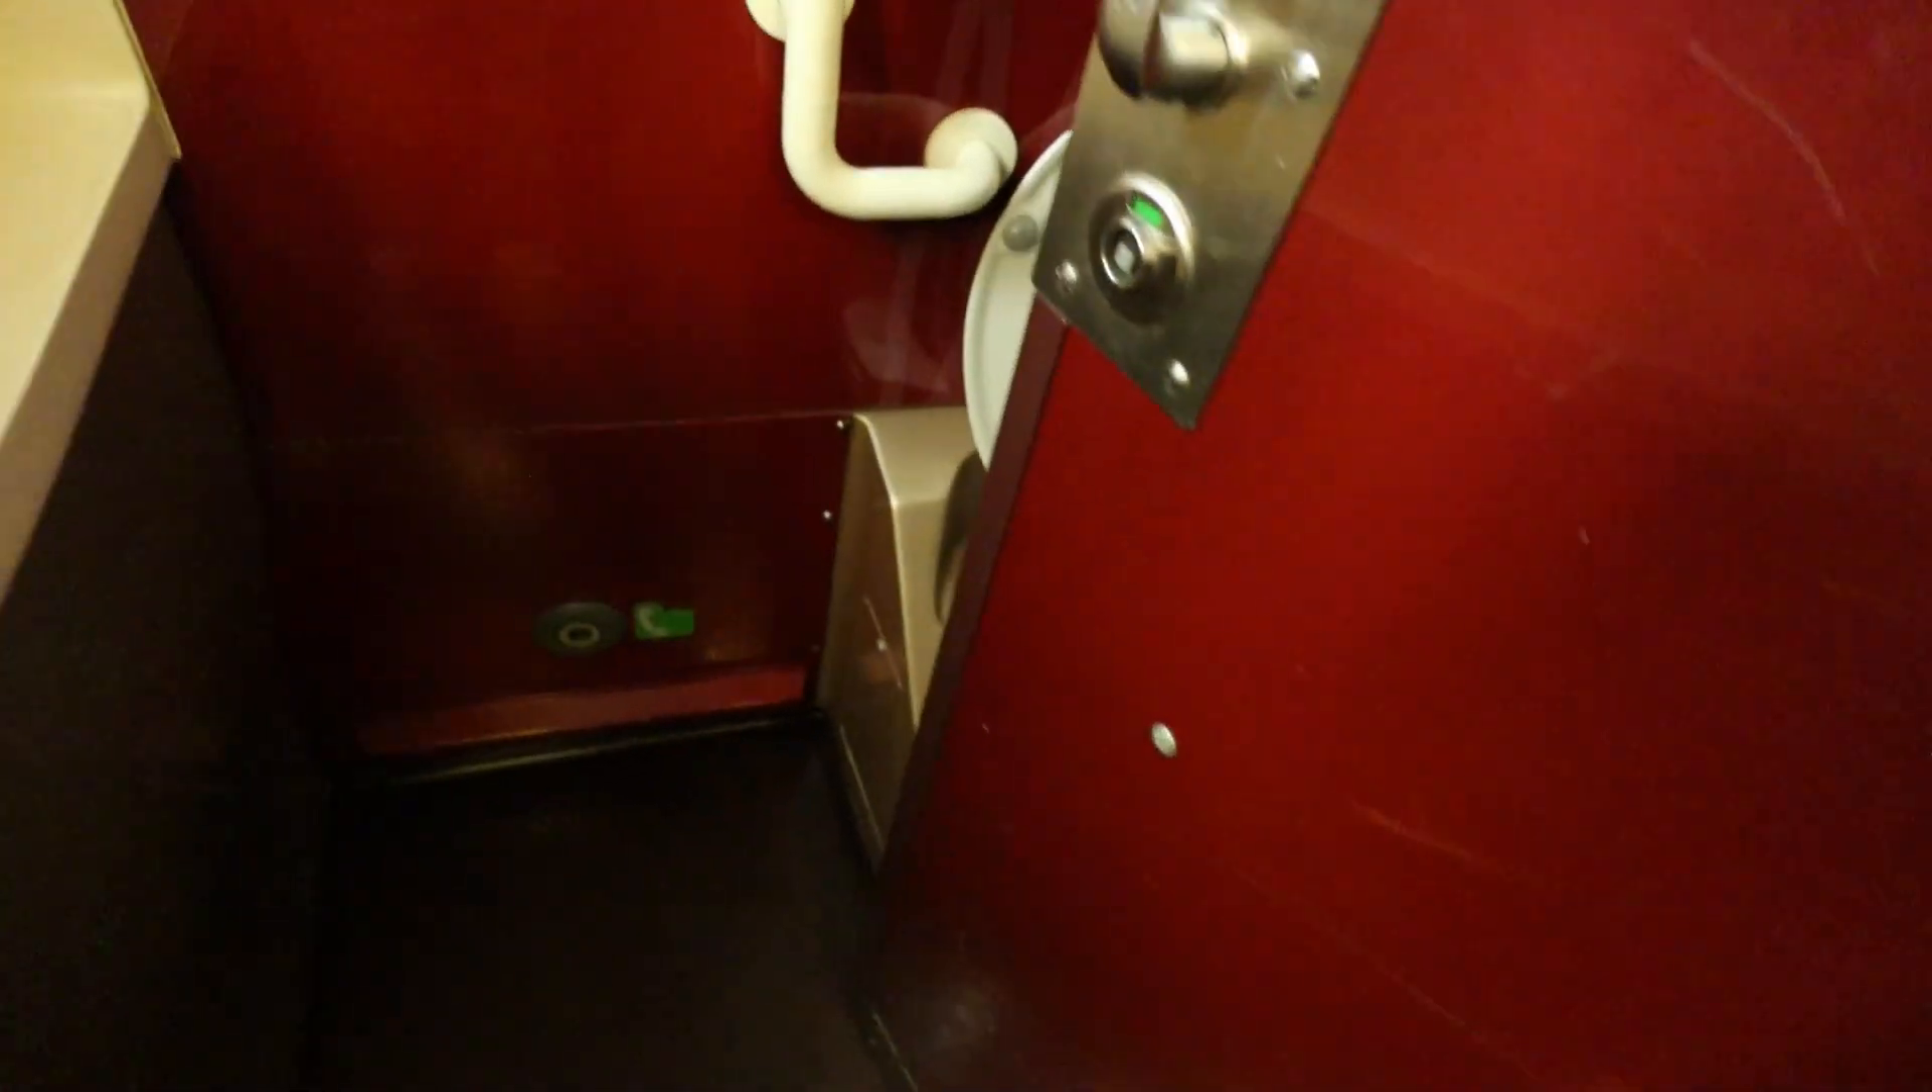The door doesn't even open fully. It opens to the inside and hits the toilet on the side.